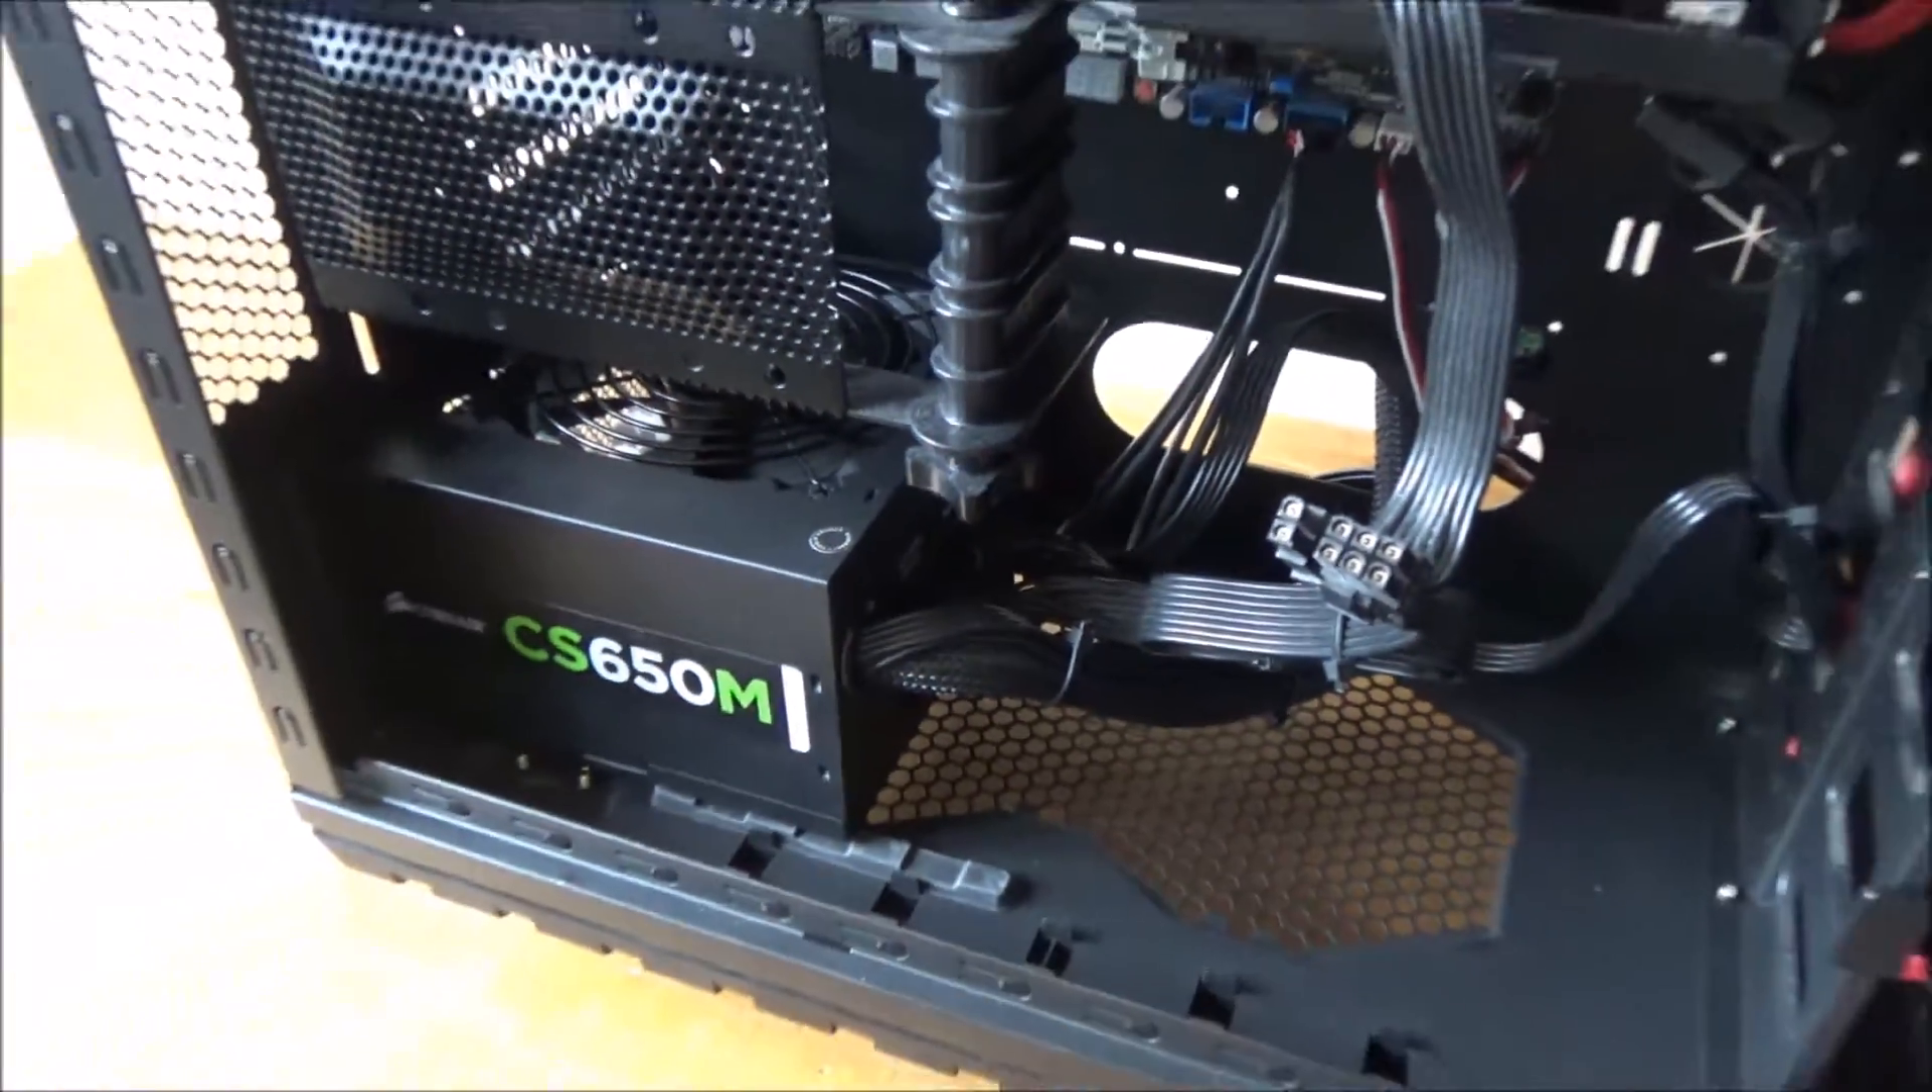So, there is my power supply cleaned out and put back in.